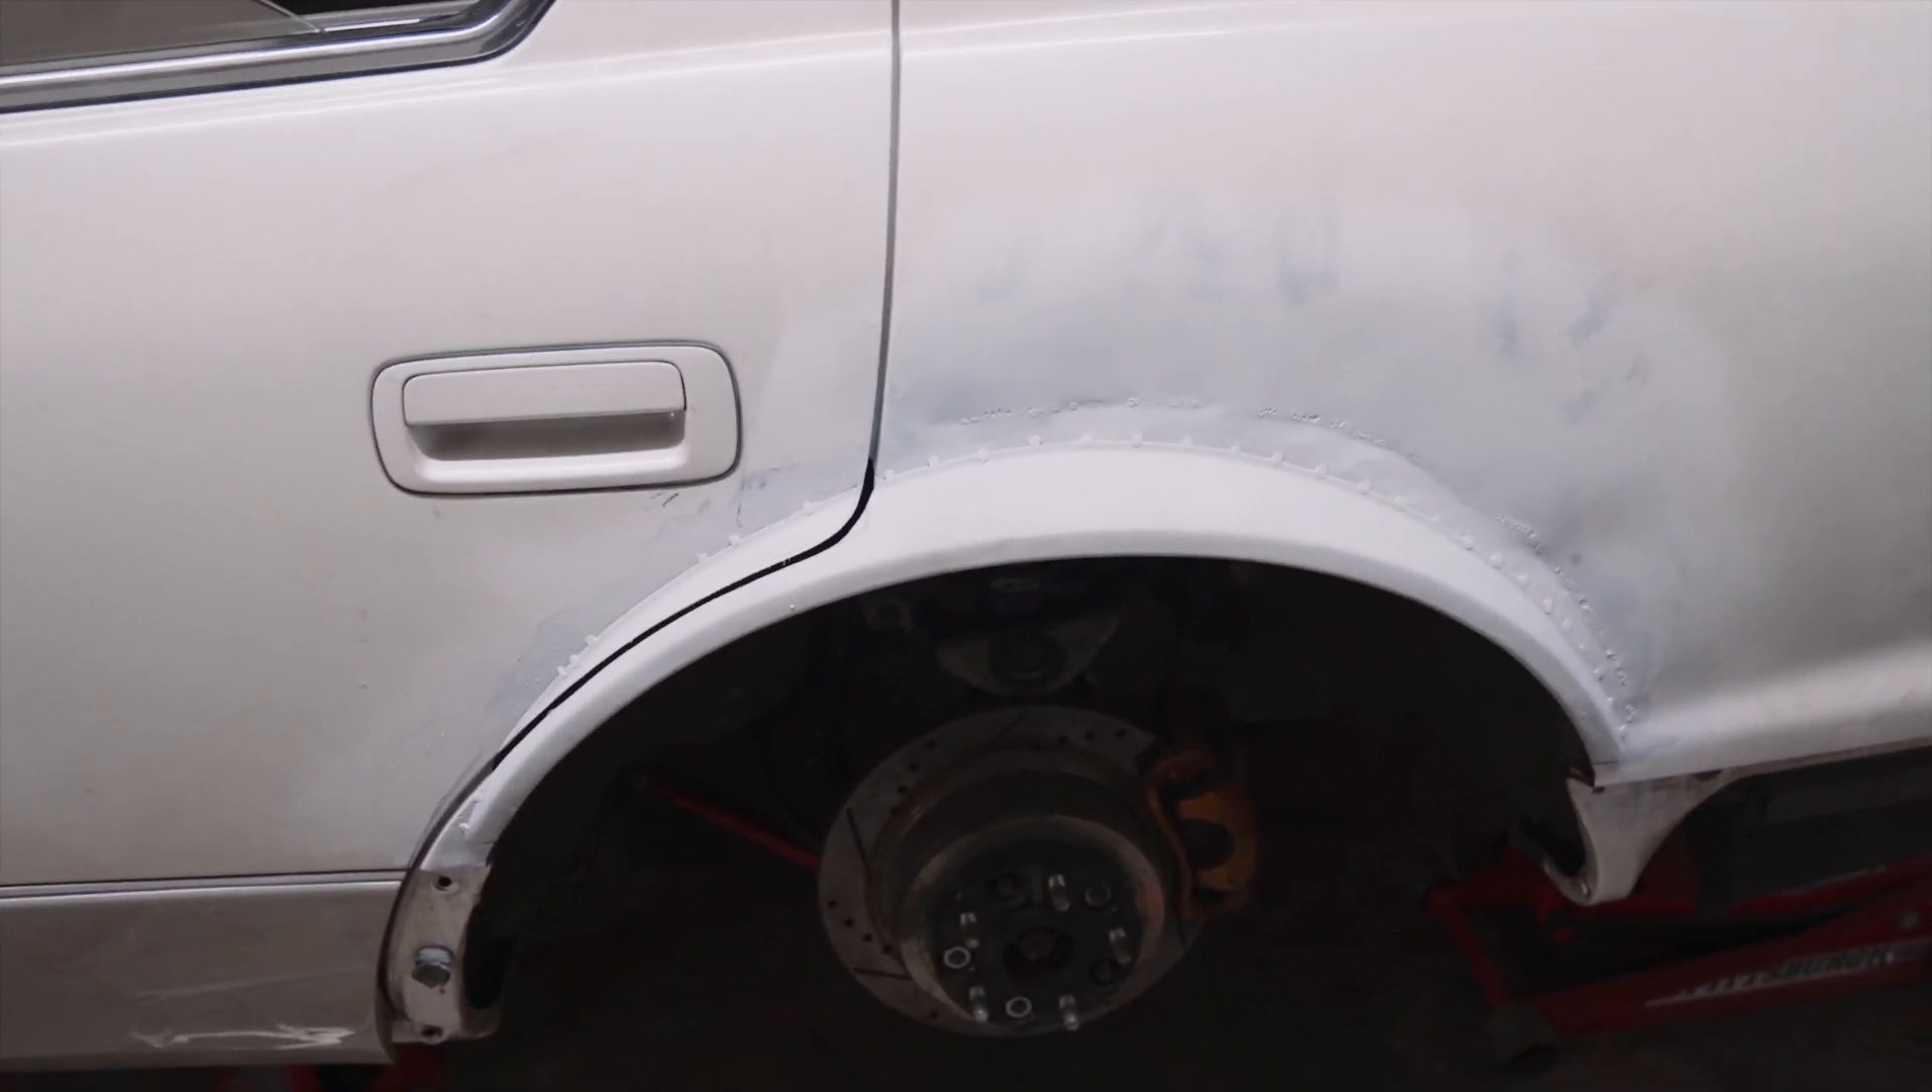That door line looks fucking fantastic. The gap is even.